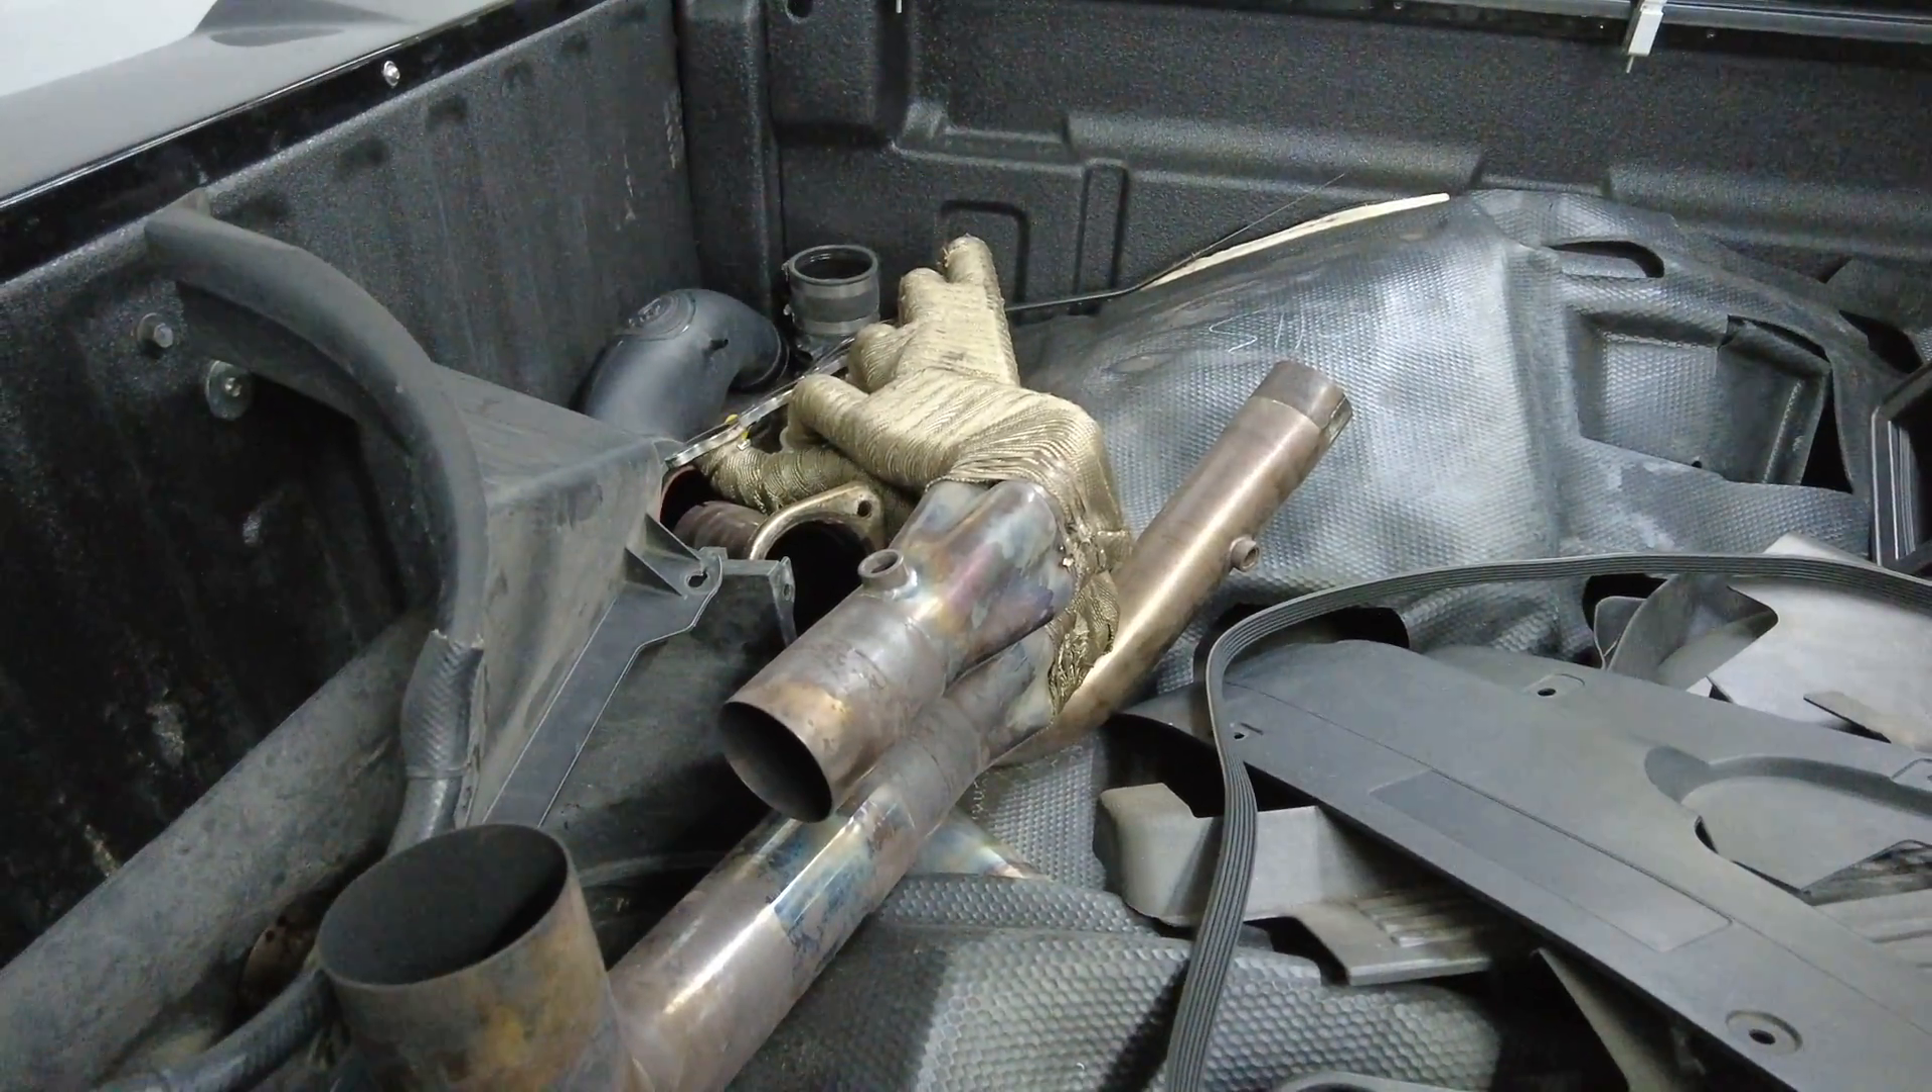We were able to pull the long tube headers out.